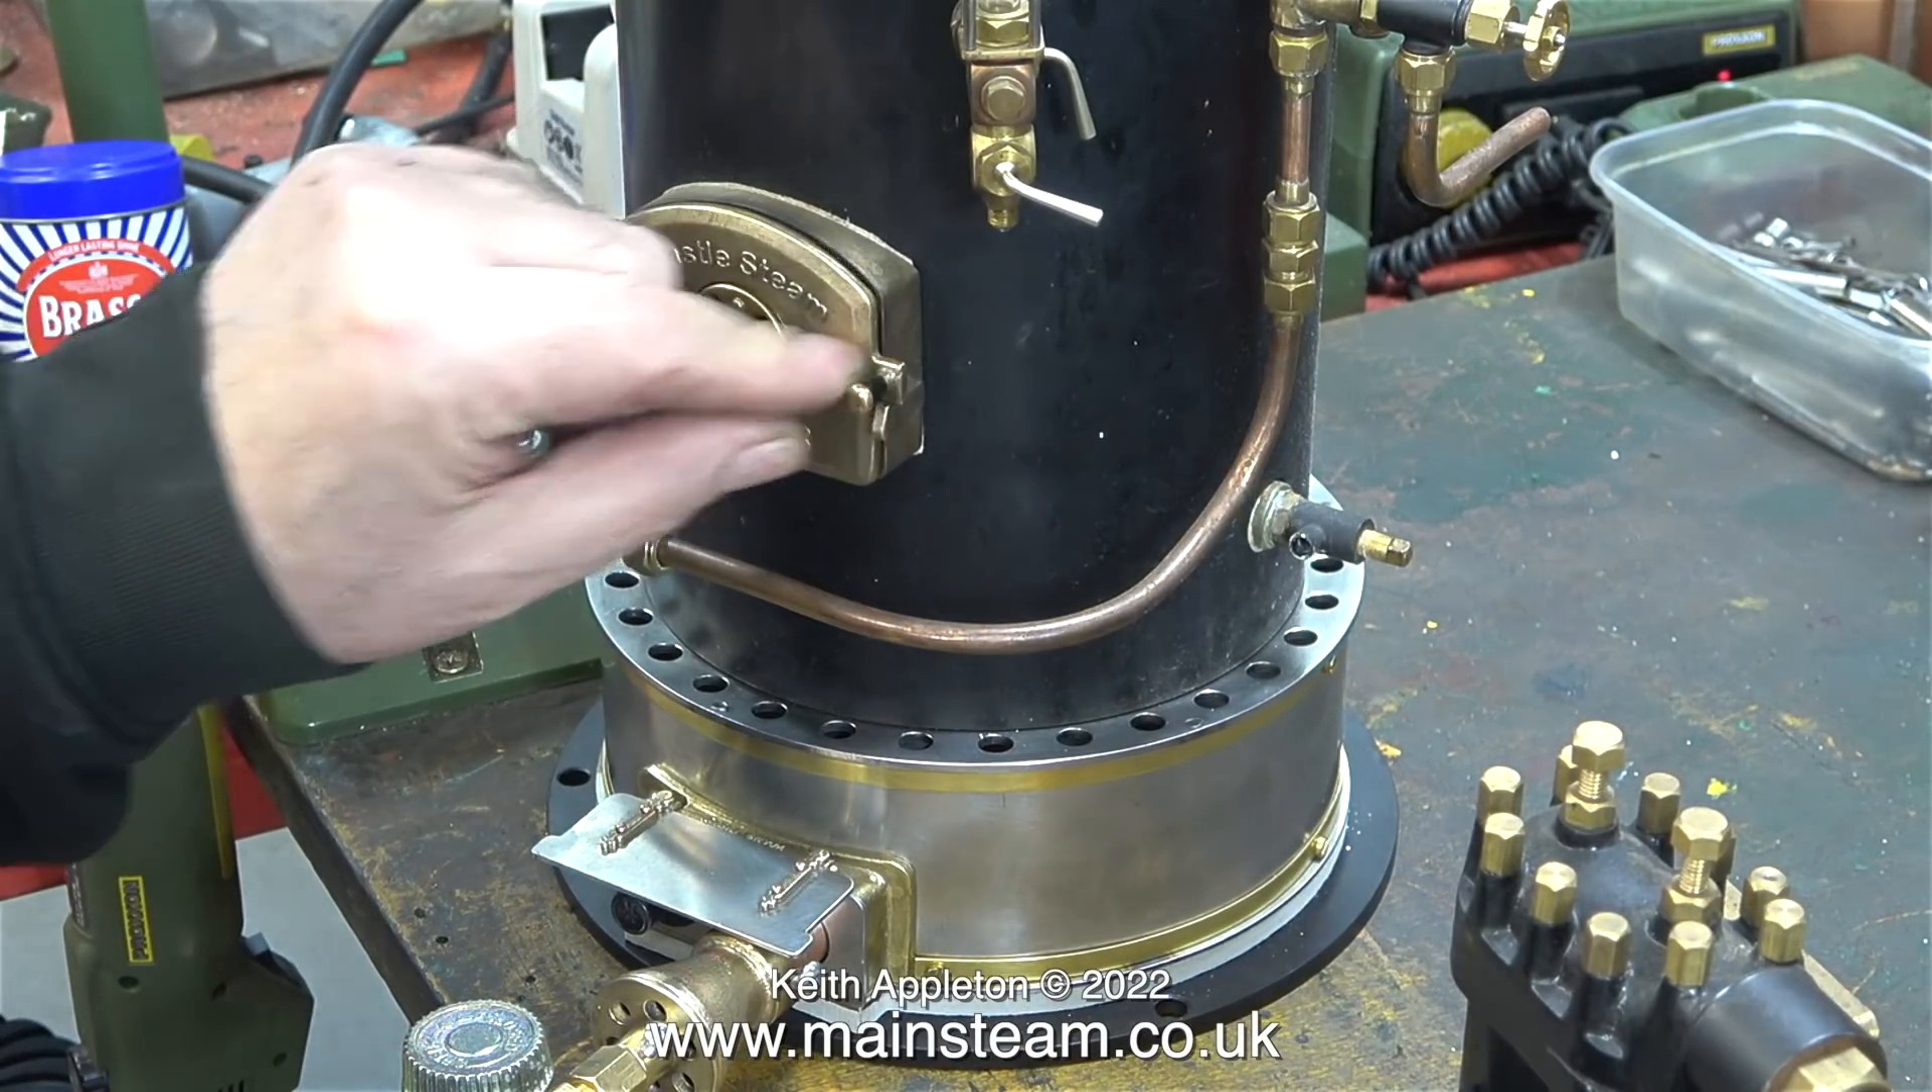Here's the boiler sat on the new ash pan.